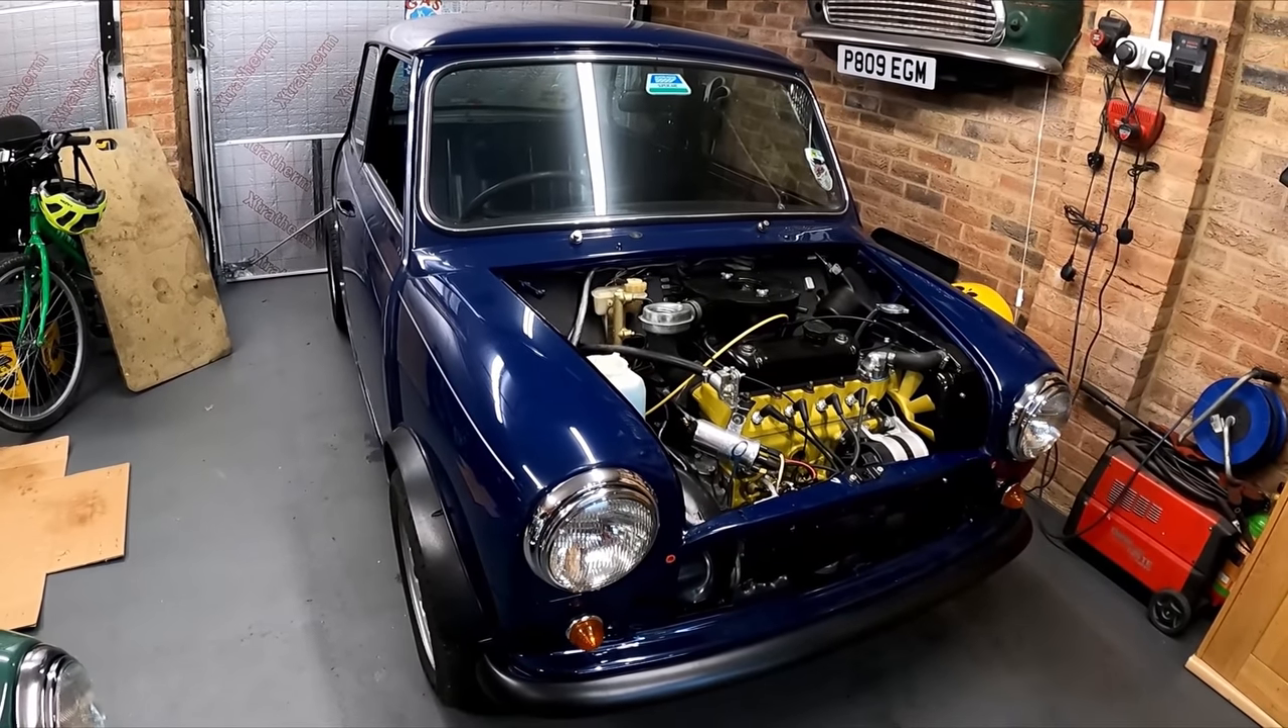The front end is pretty much done now. There is just the grill to go, which is quite a milestone of a moment, because the grill was one of the first bits I restored.